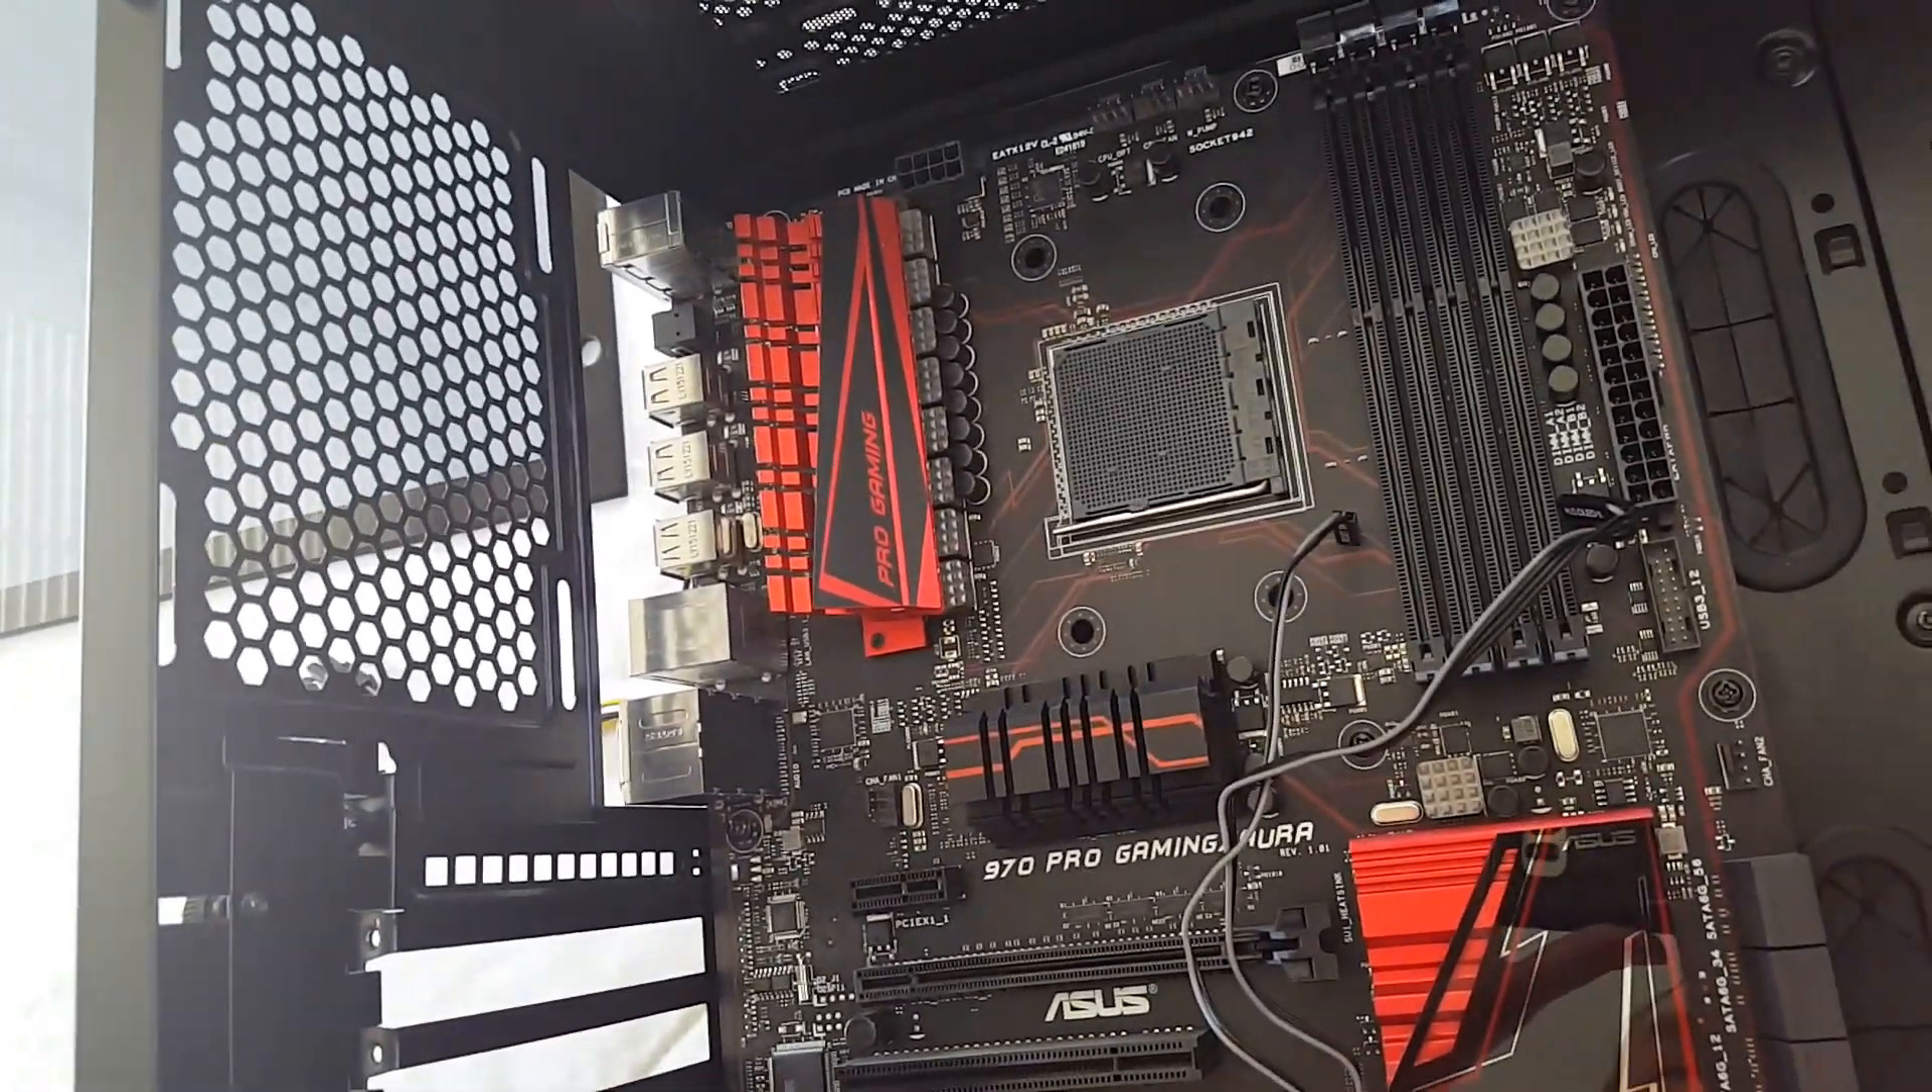Motherboard is installed except for the IO plate which I don't have.